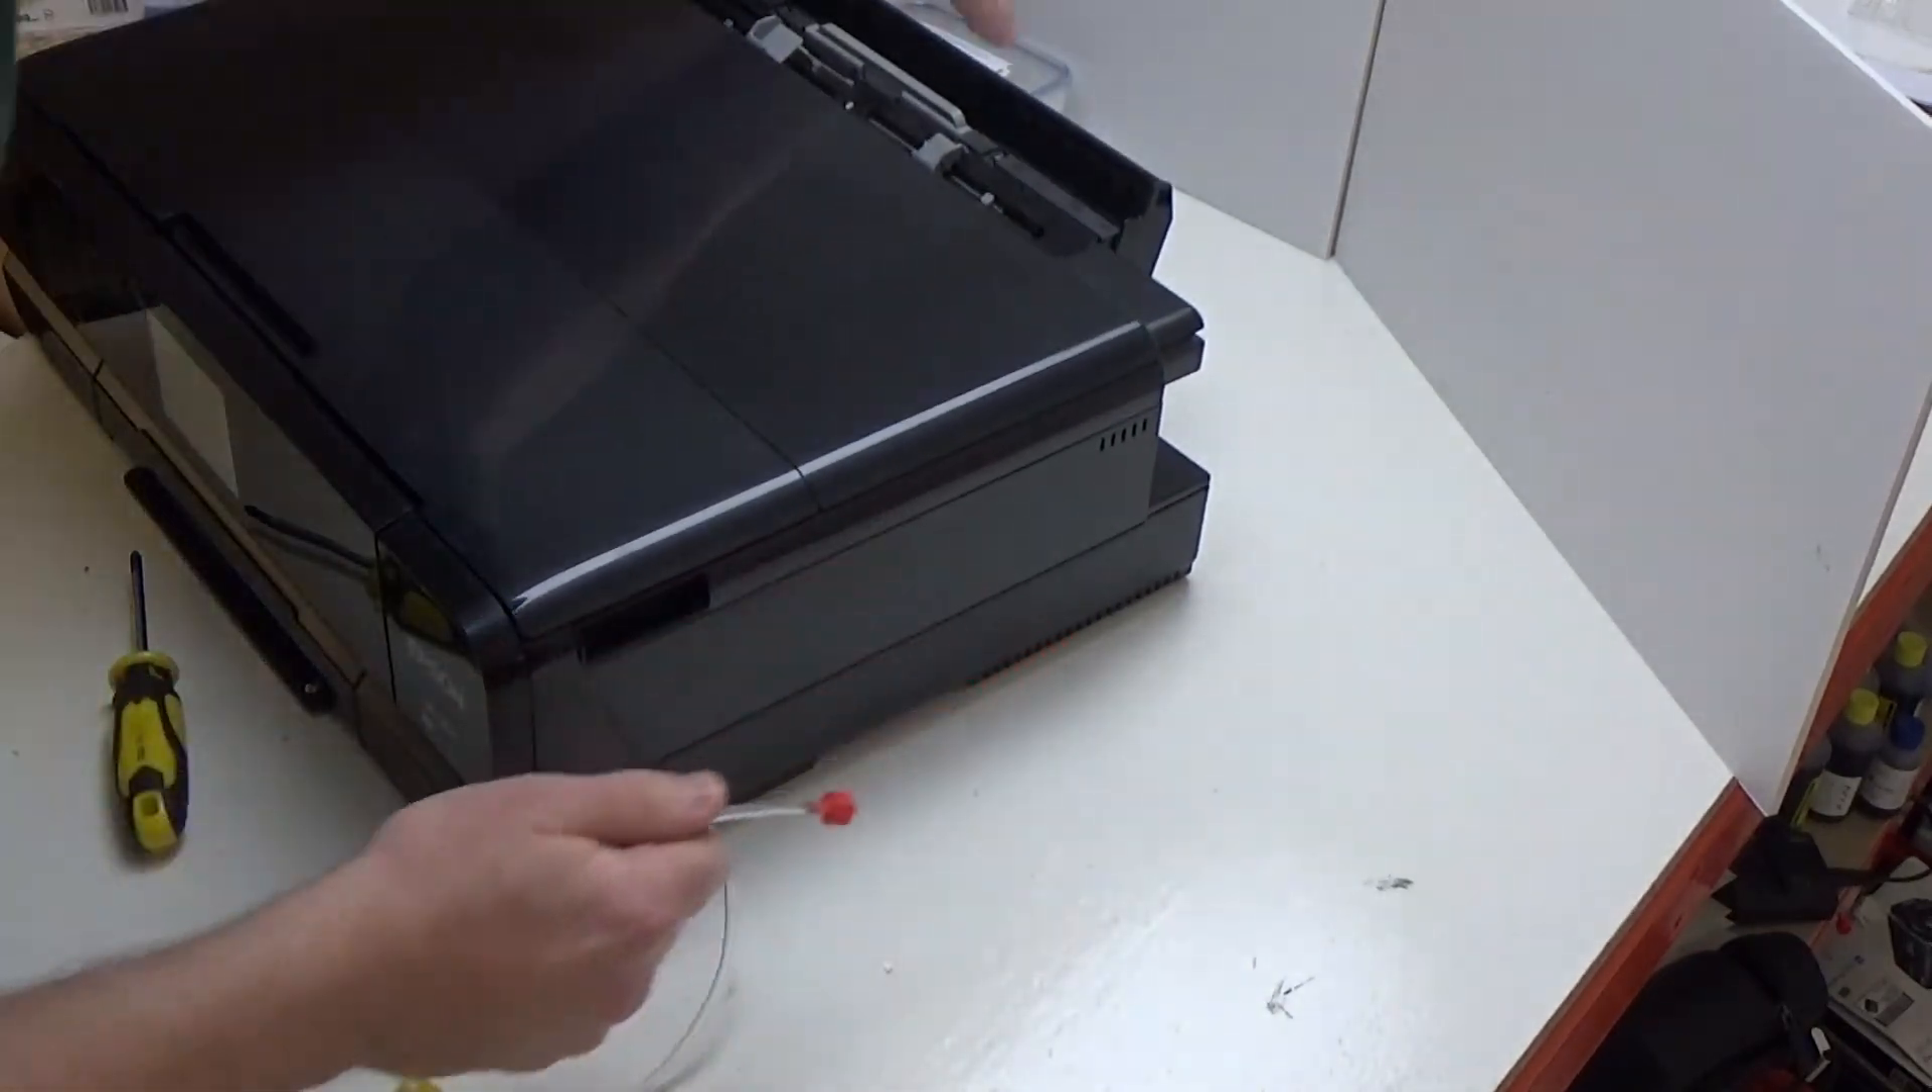That's the printer all put back together.